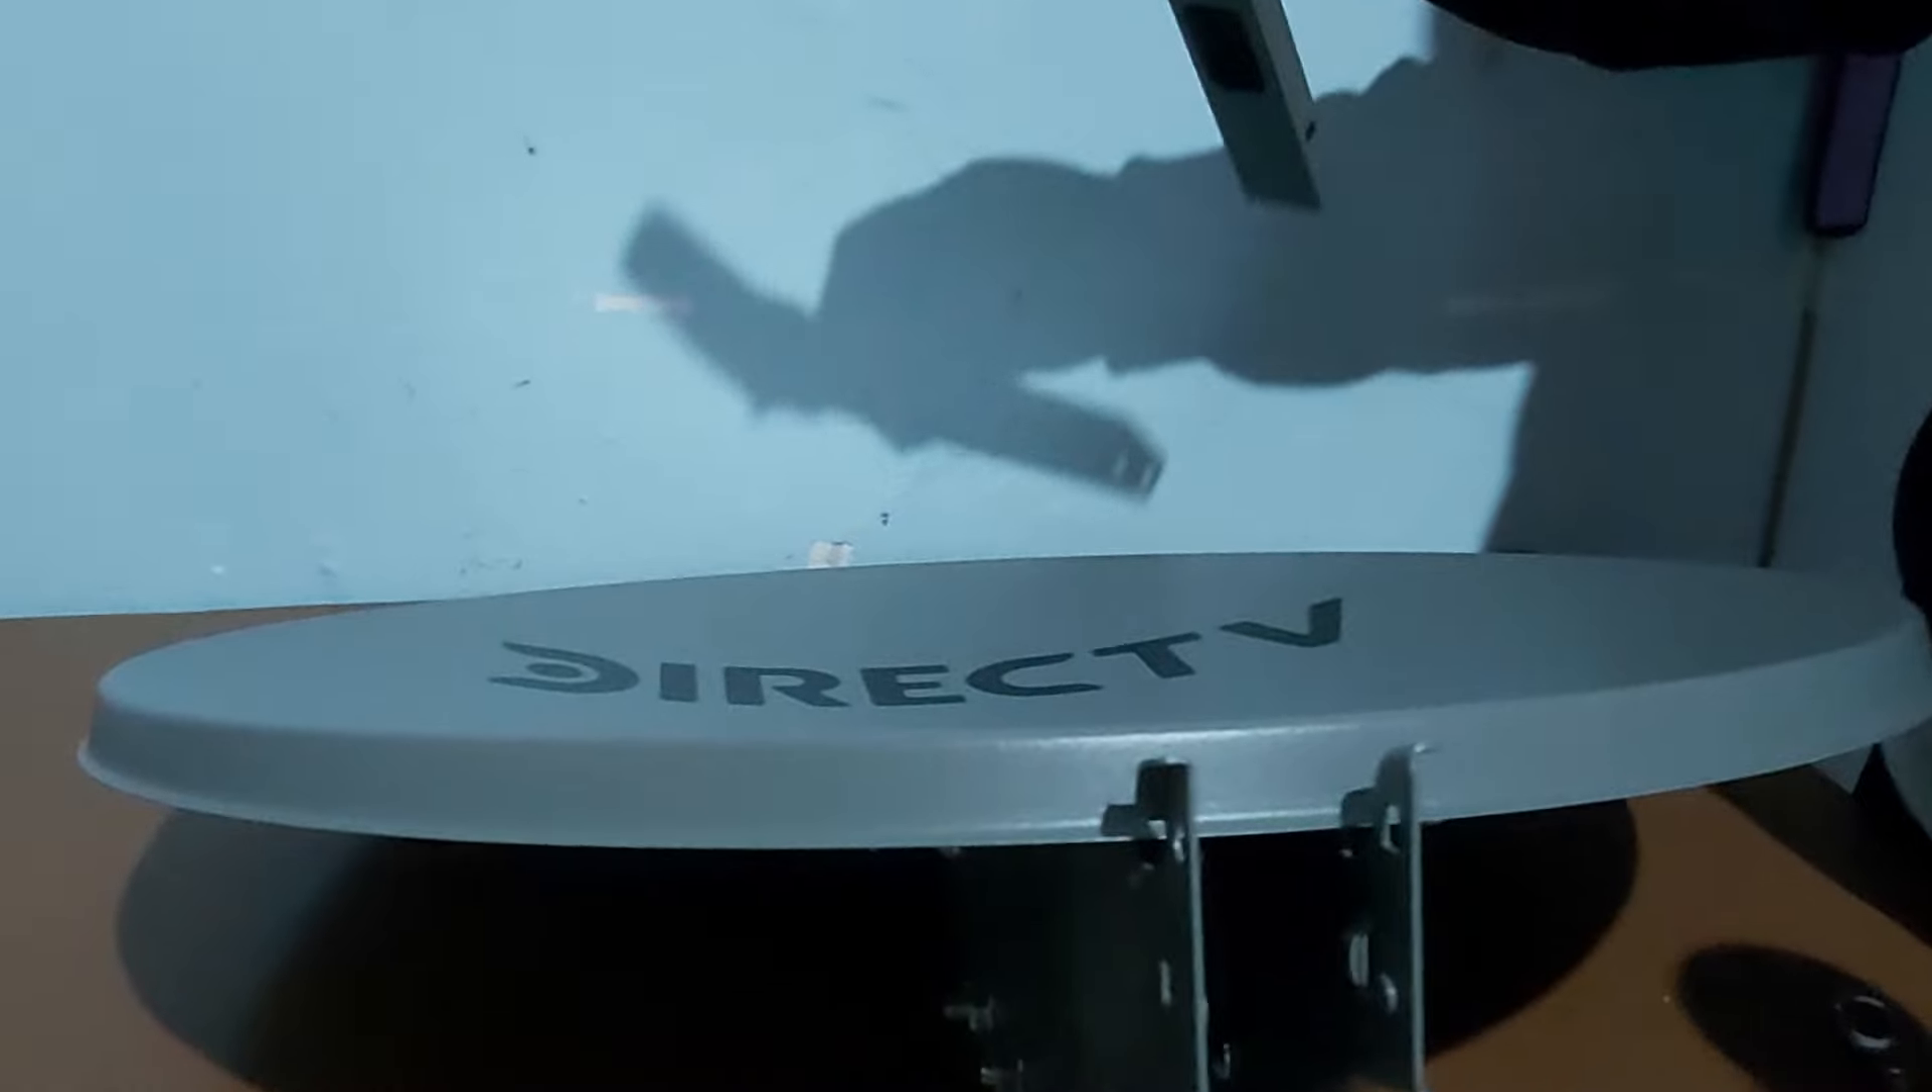Y ya tenemos colocado lo que es el soporte en el plato.